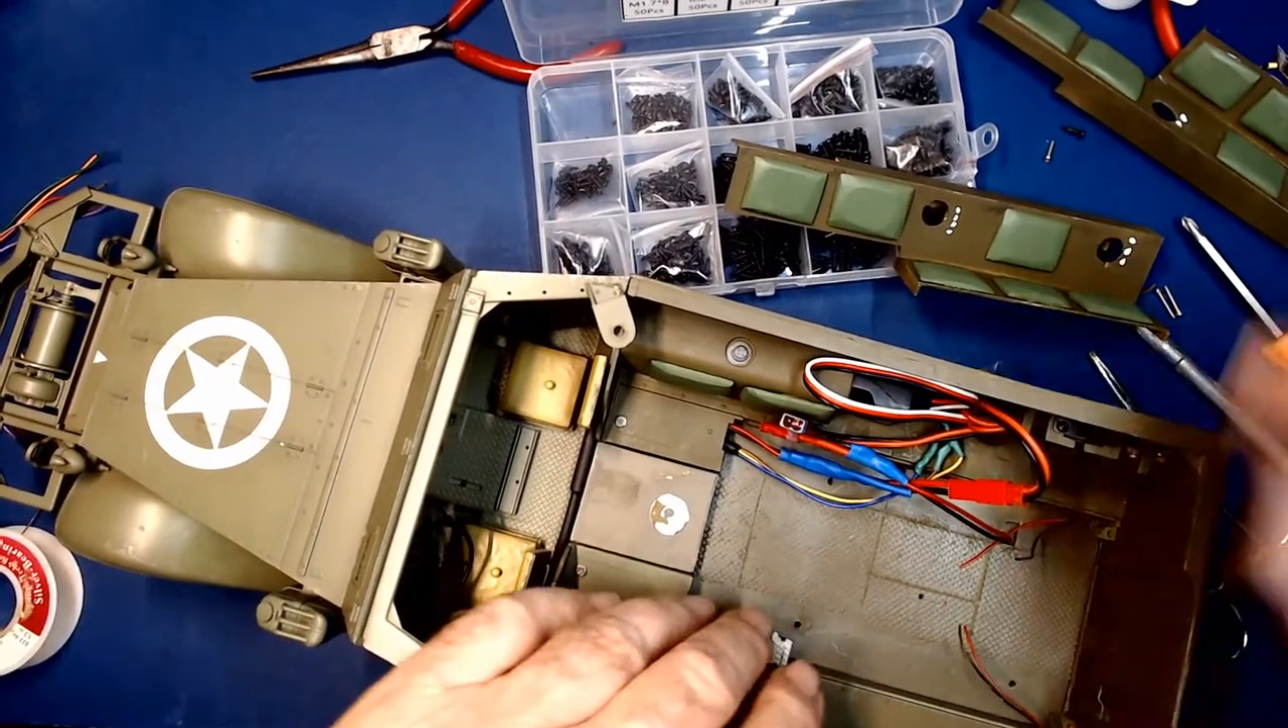Now we've got our flooring in place.